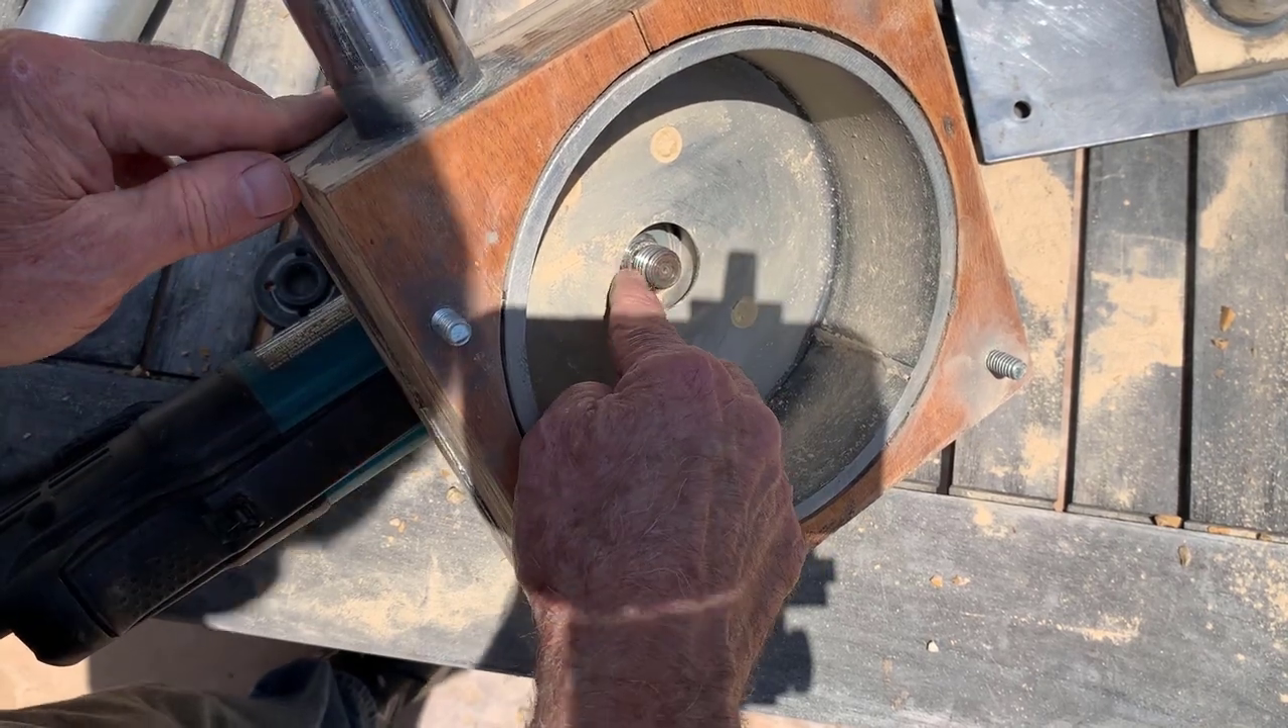And then on this side we see we have now the five-eighths eleven stud sticking out.